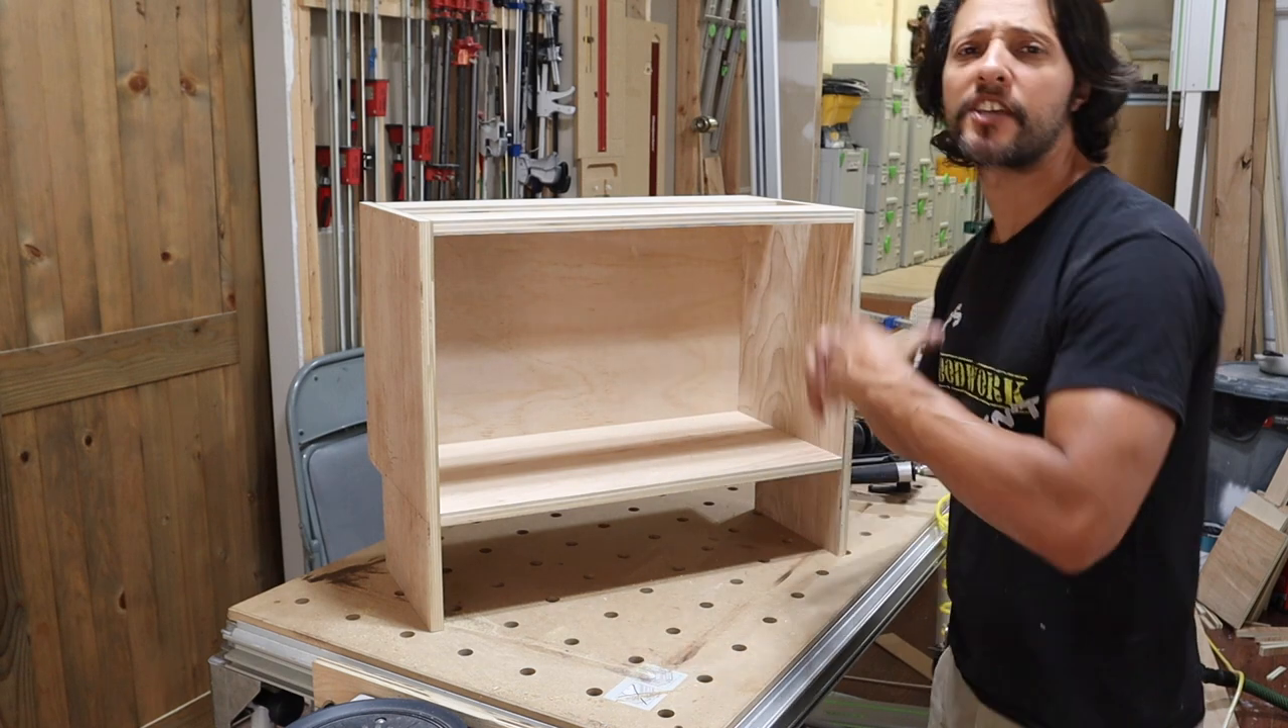We have our perfectly assembled cabinet in just minutes.